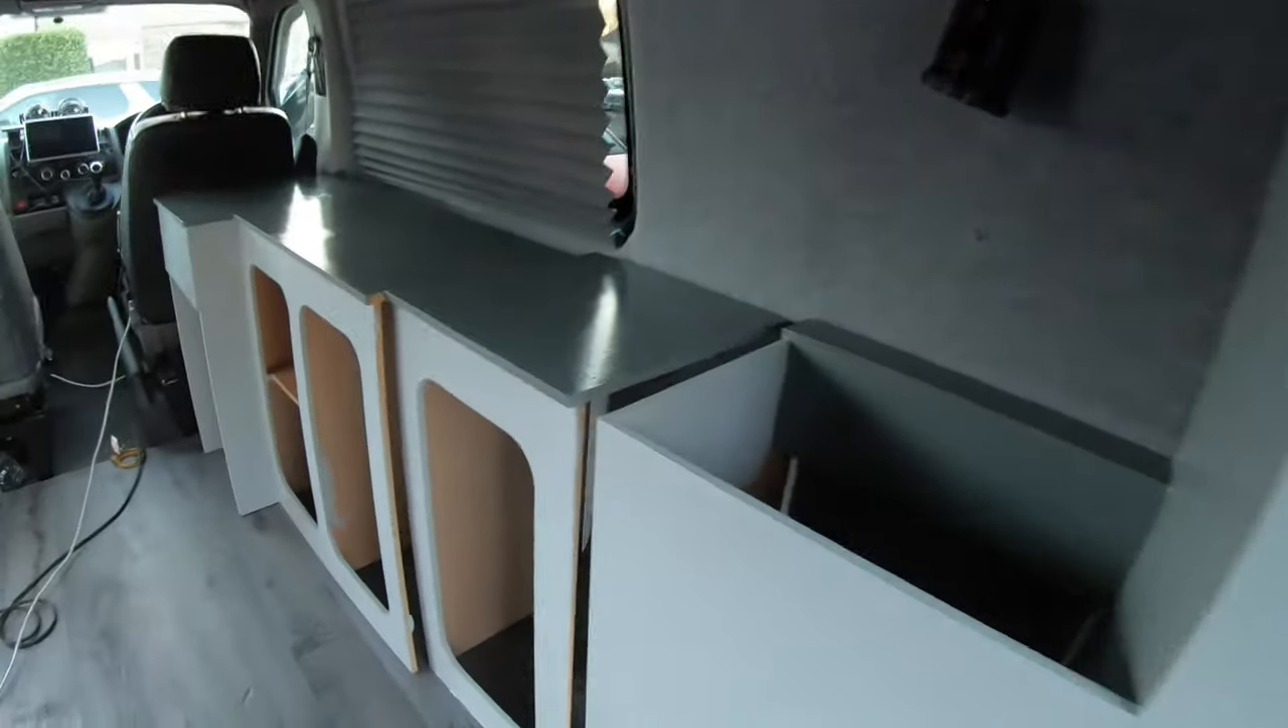And yes I've still got my doors to fit on.